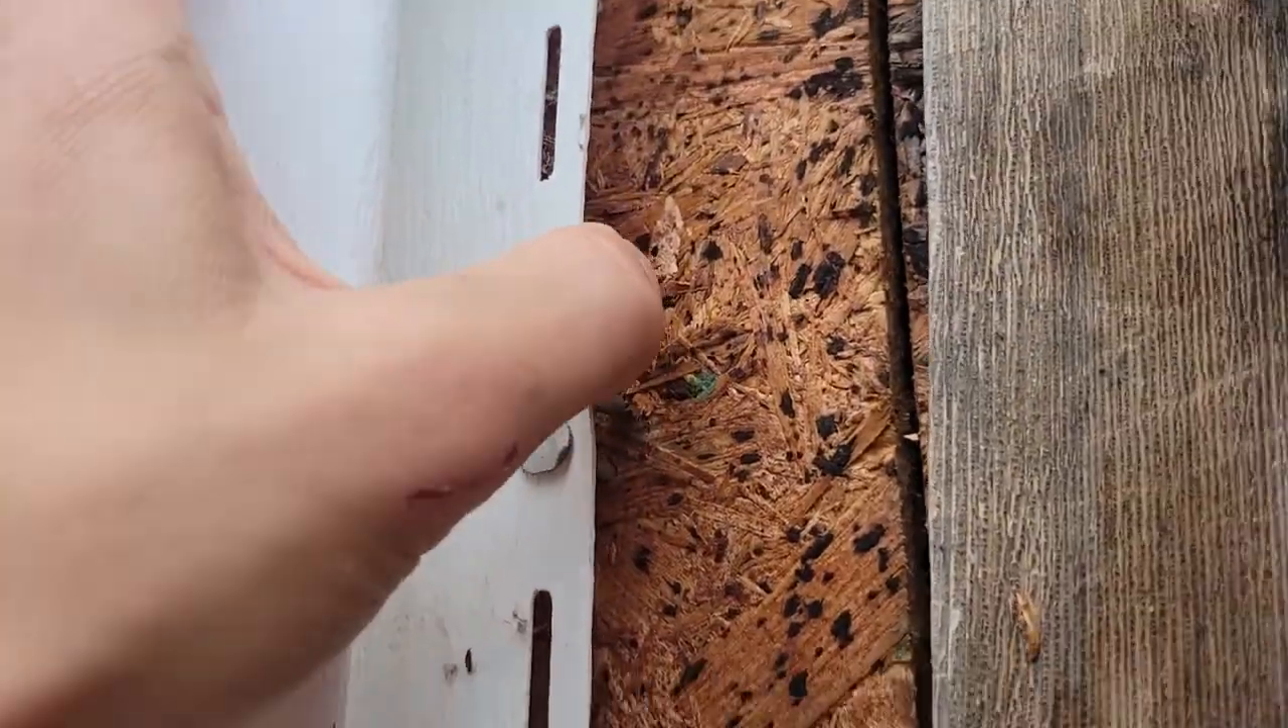We didn't realize, but when we pulled the siding down, there's a gap here.